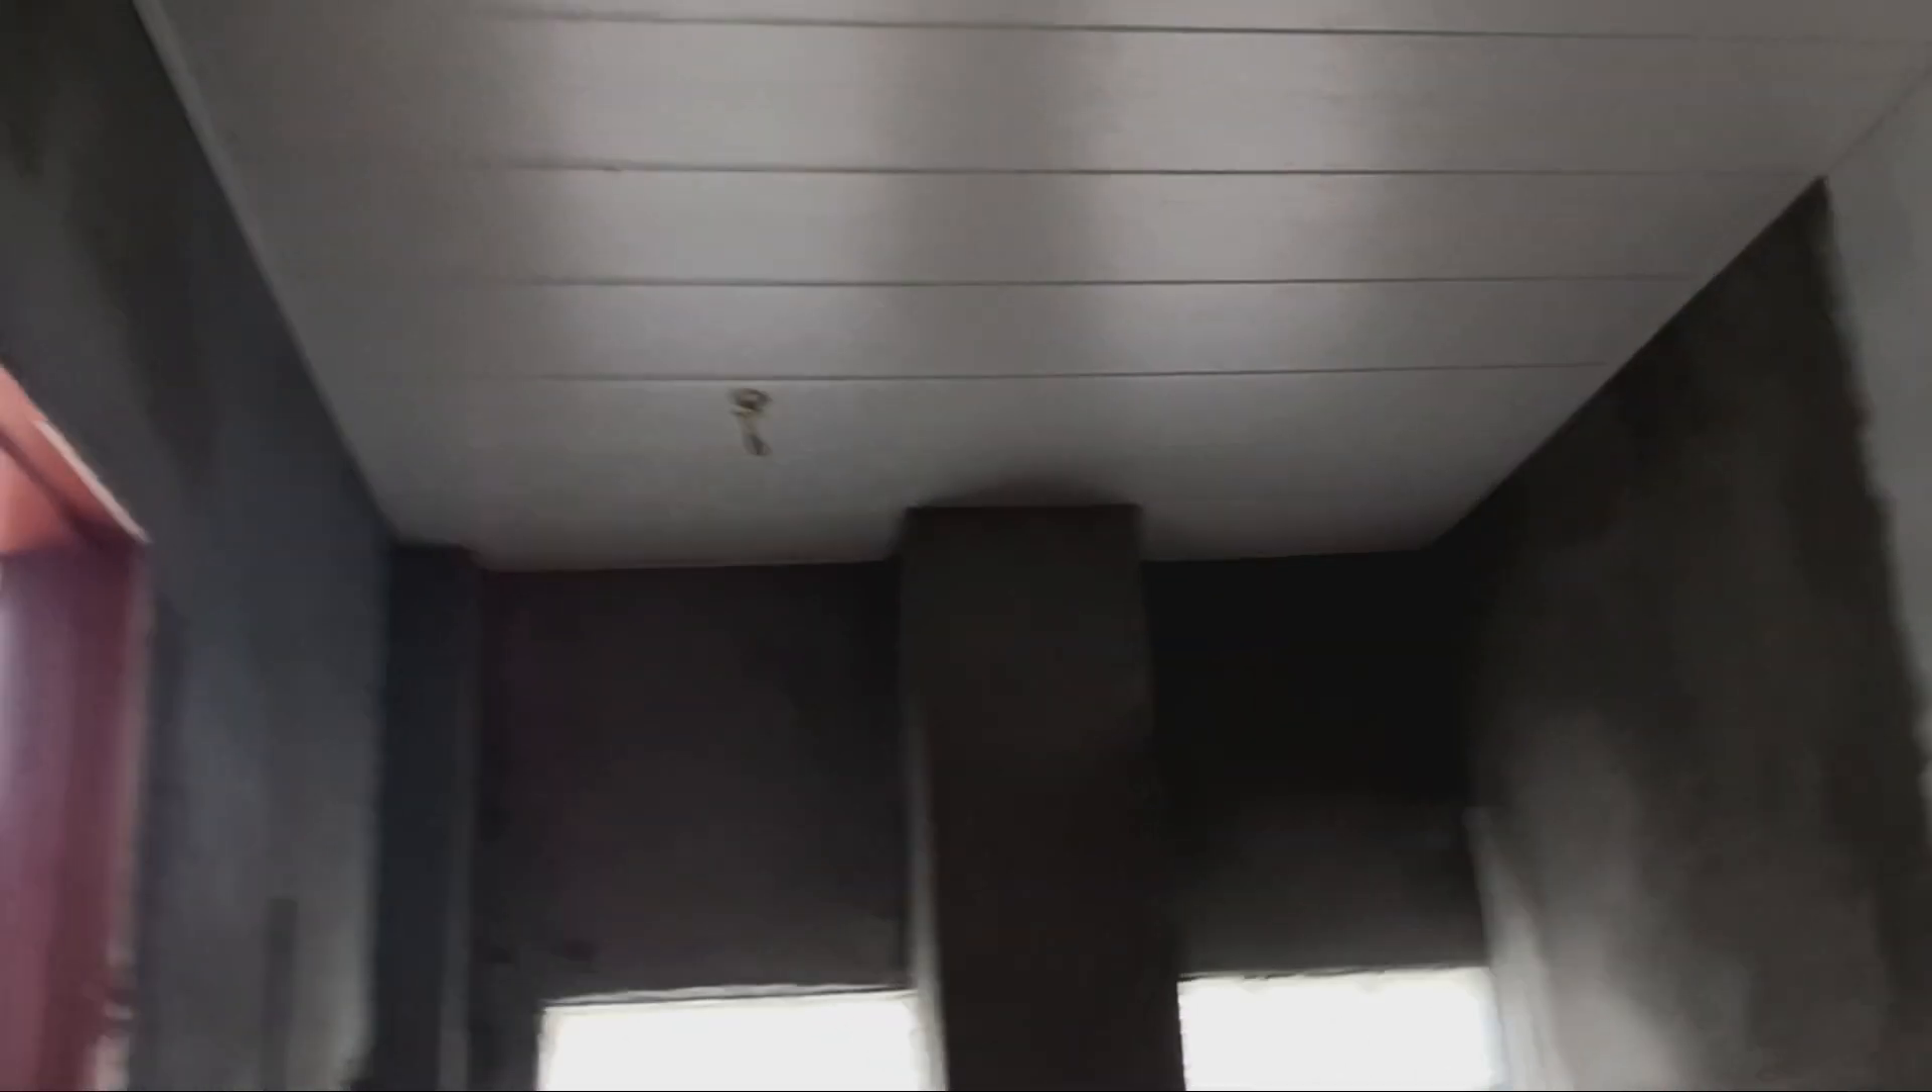So coming into the bathroom here, voila, you can see the ceiling in place. So these strips, they're quite long, they're 290 centimeters long.